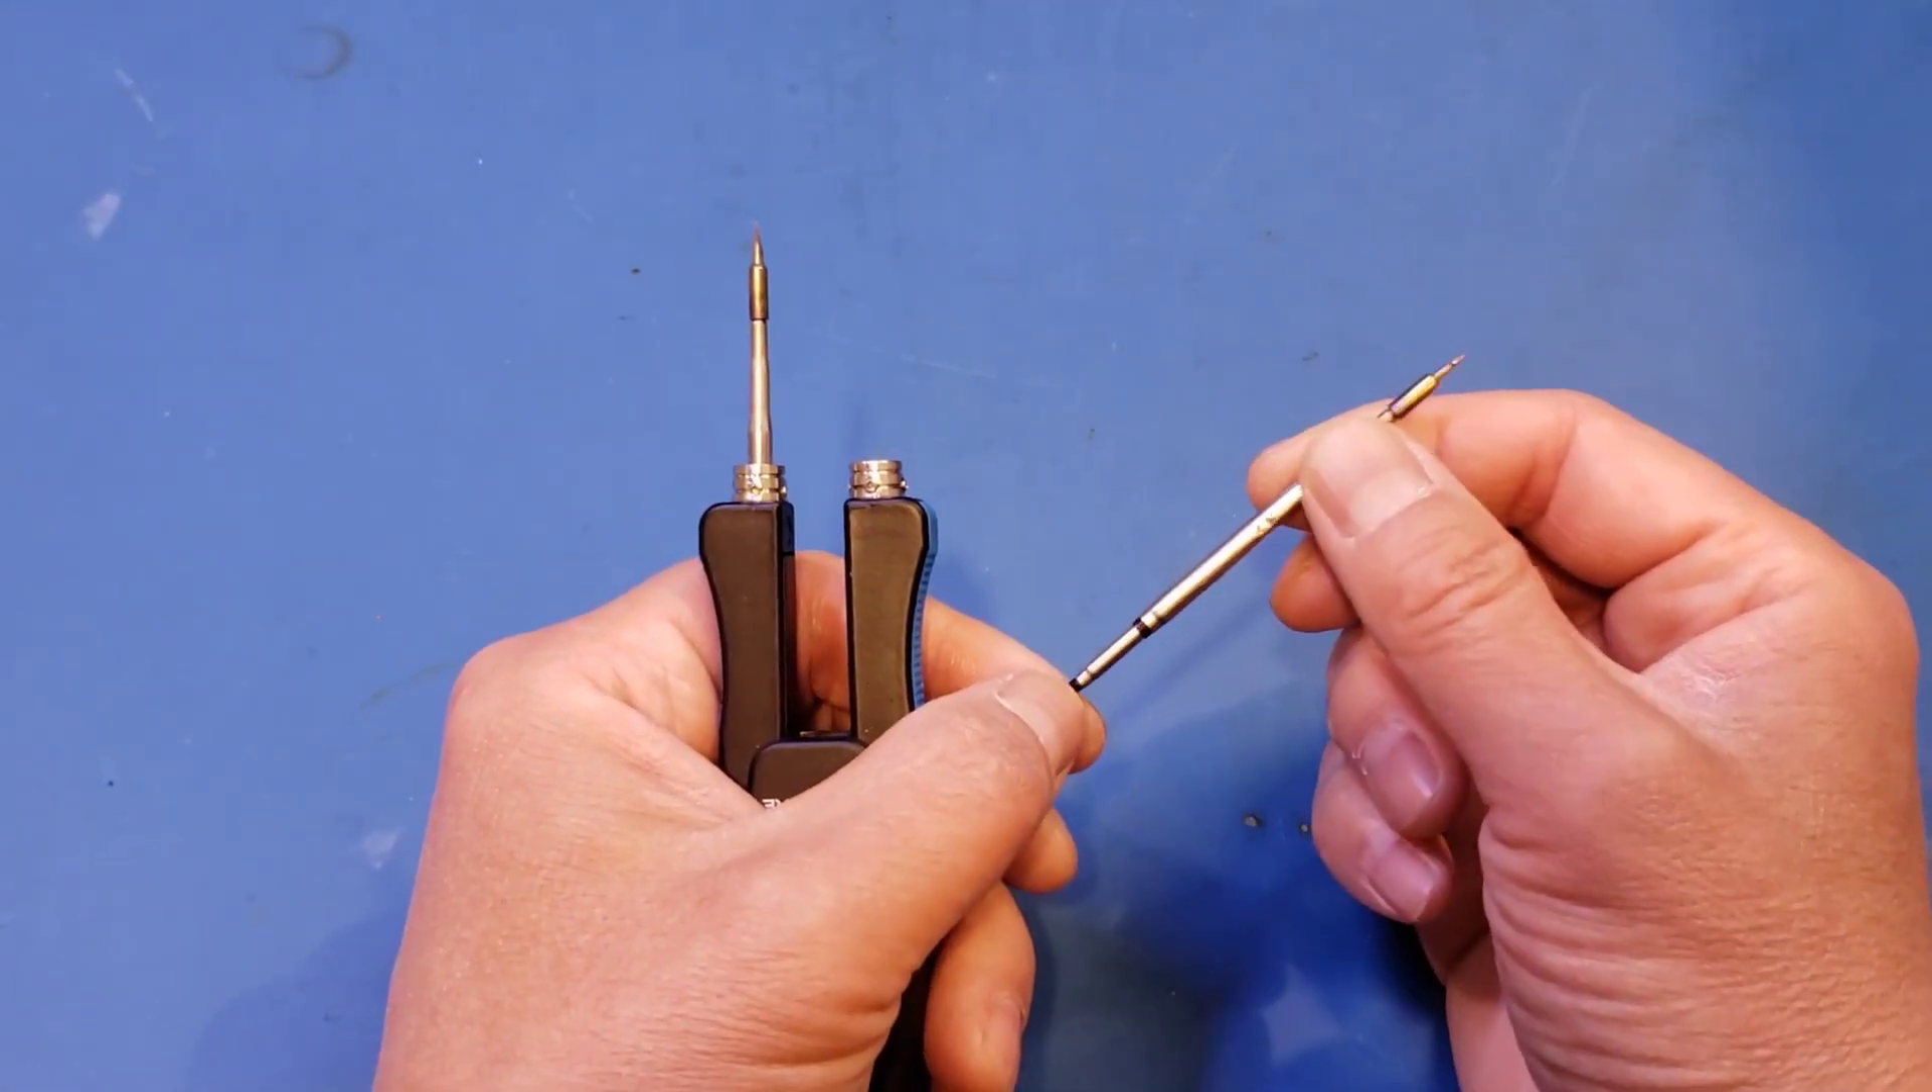All right, I just removed one of the heating elements.